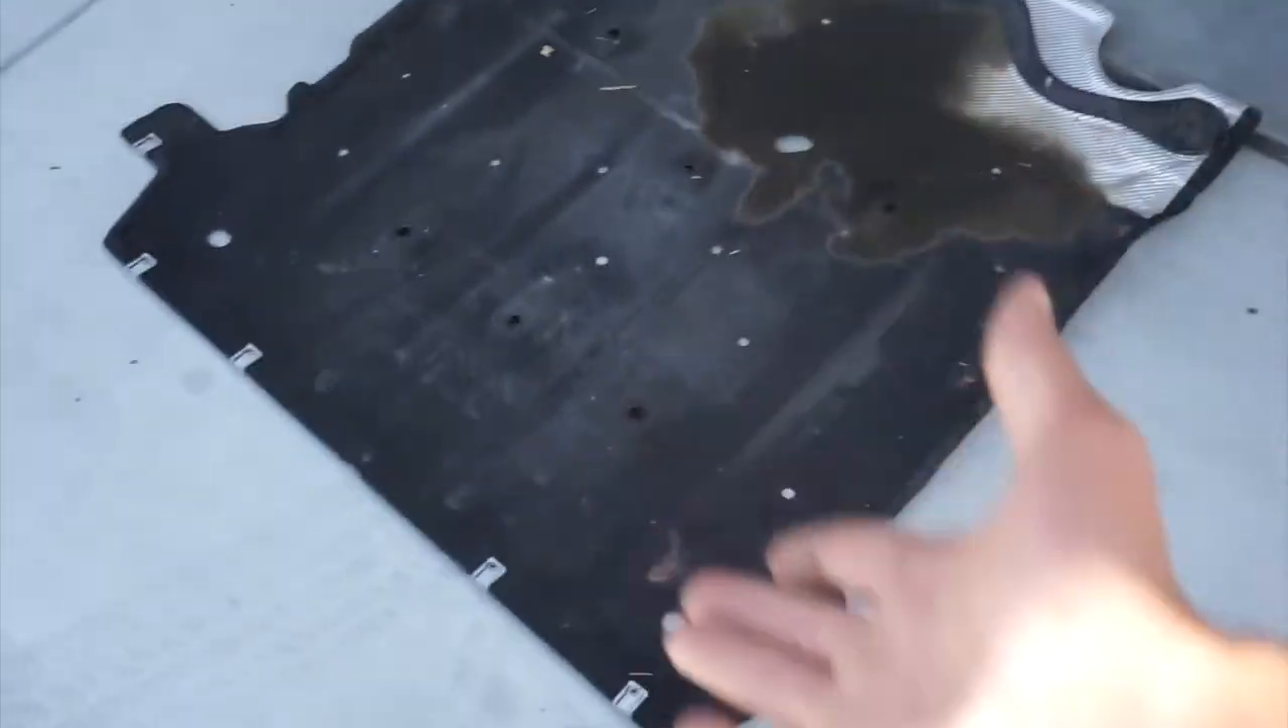Alright guys, so we got the cover out.